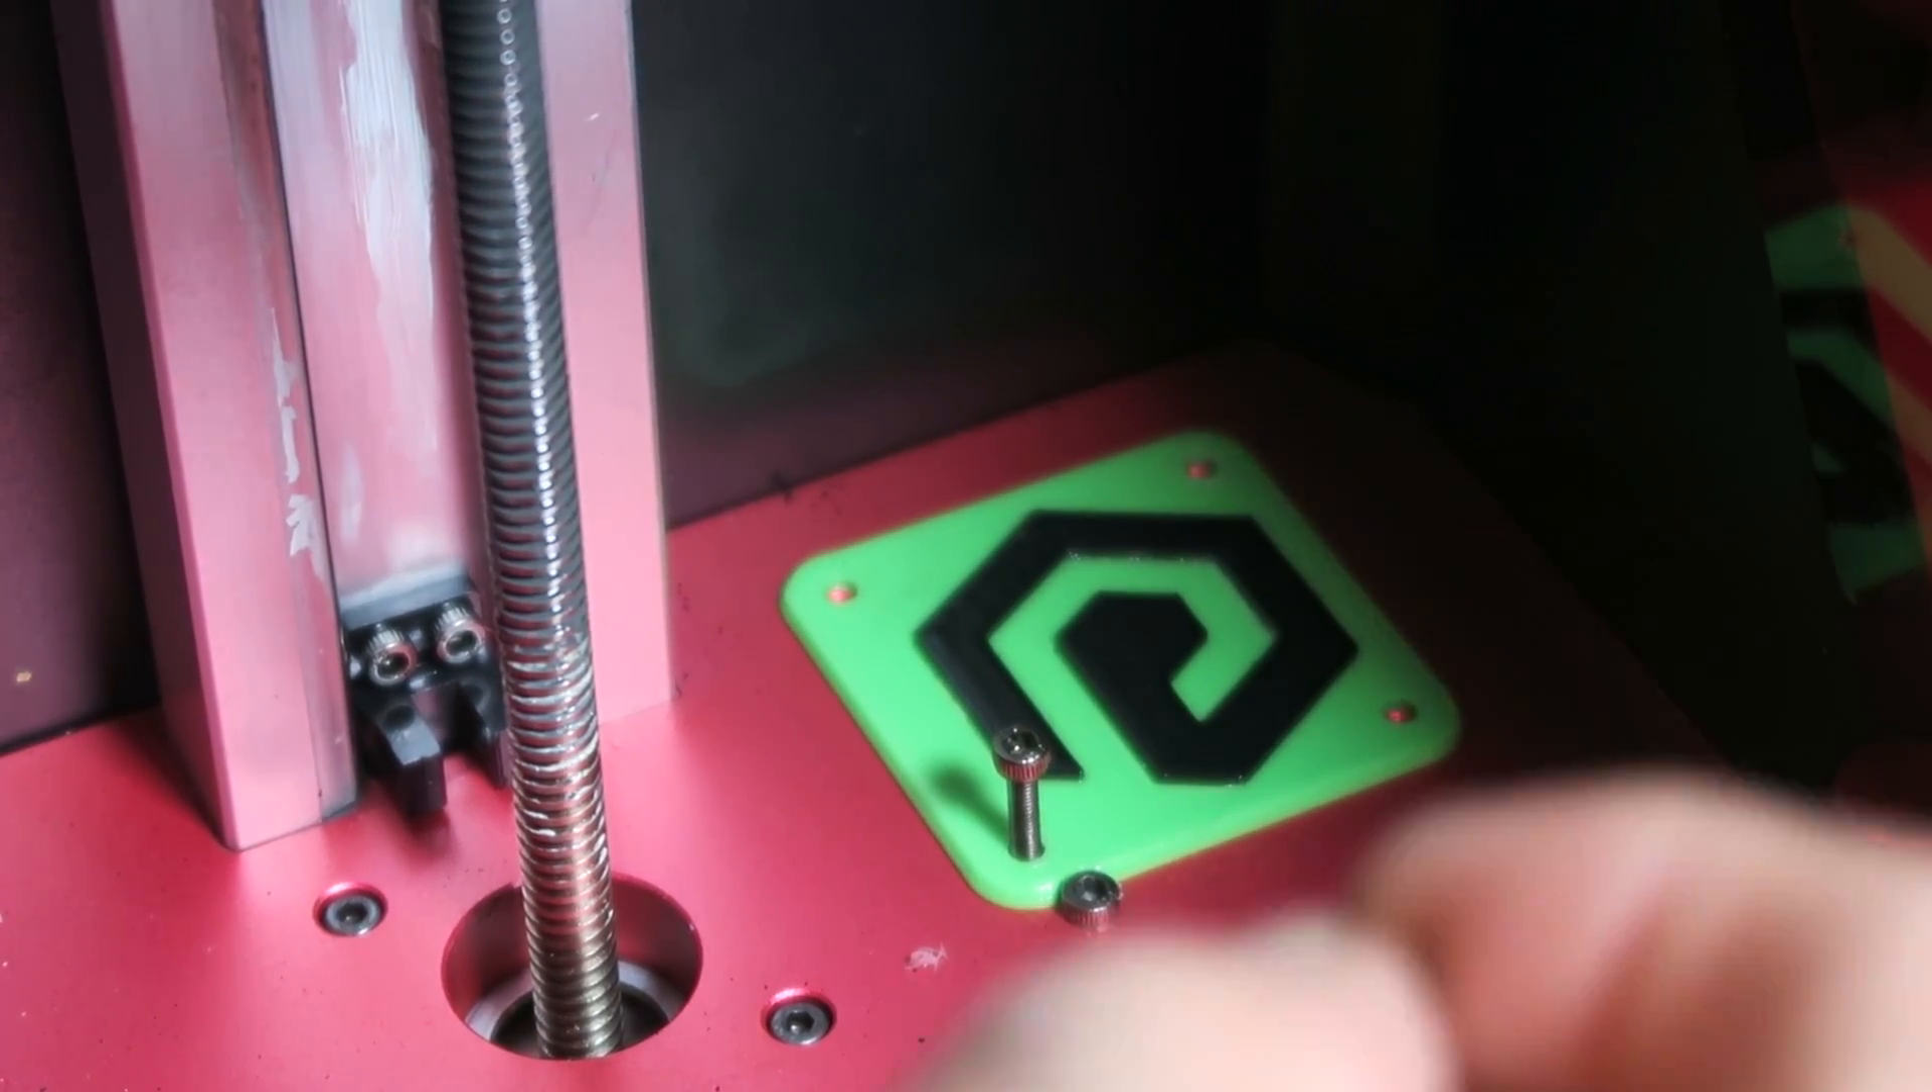So, okay, I've got one screw started, and I'm going to get the other one started.